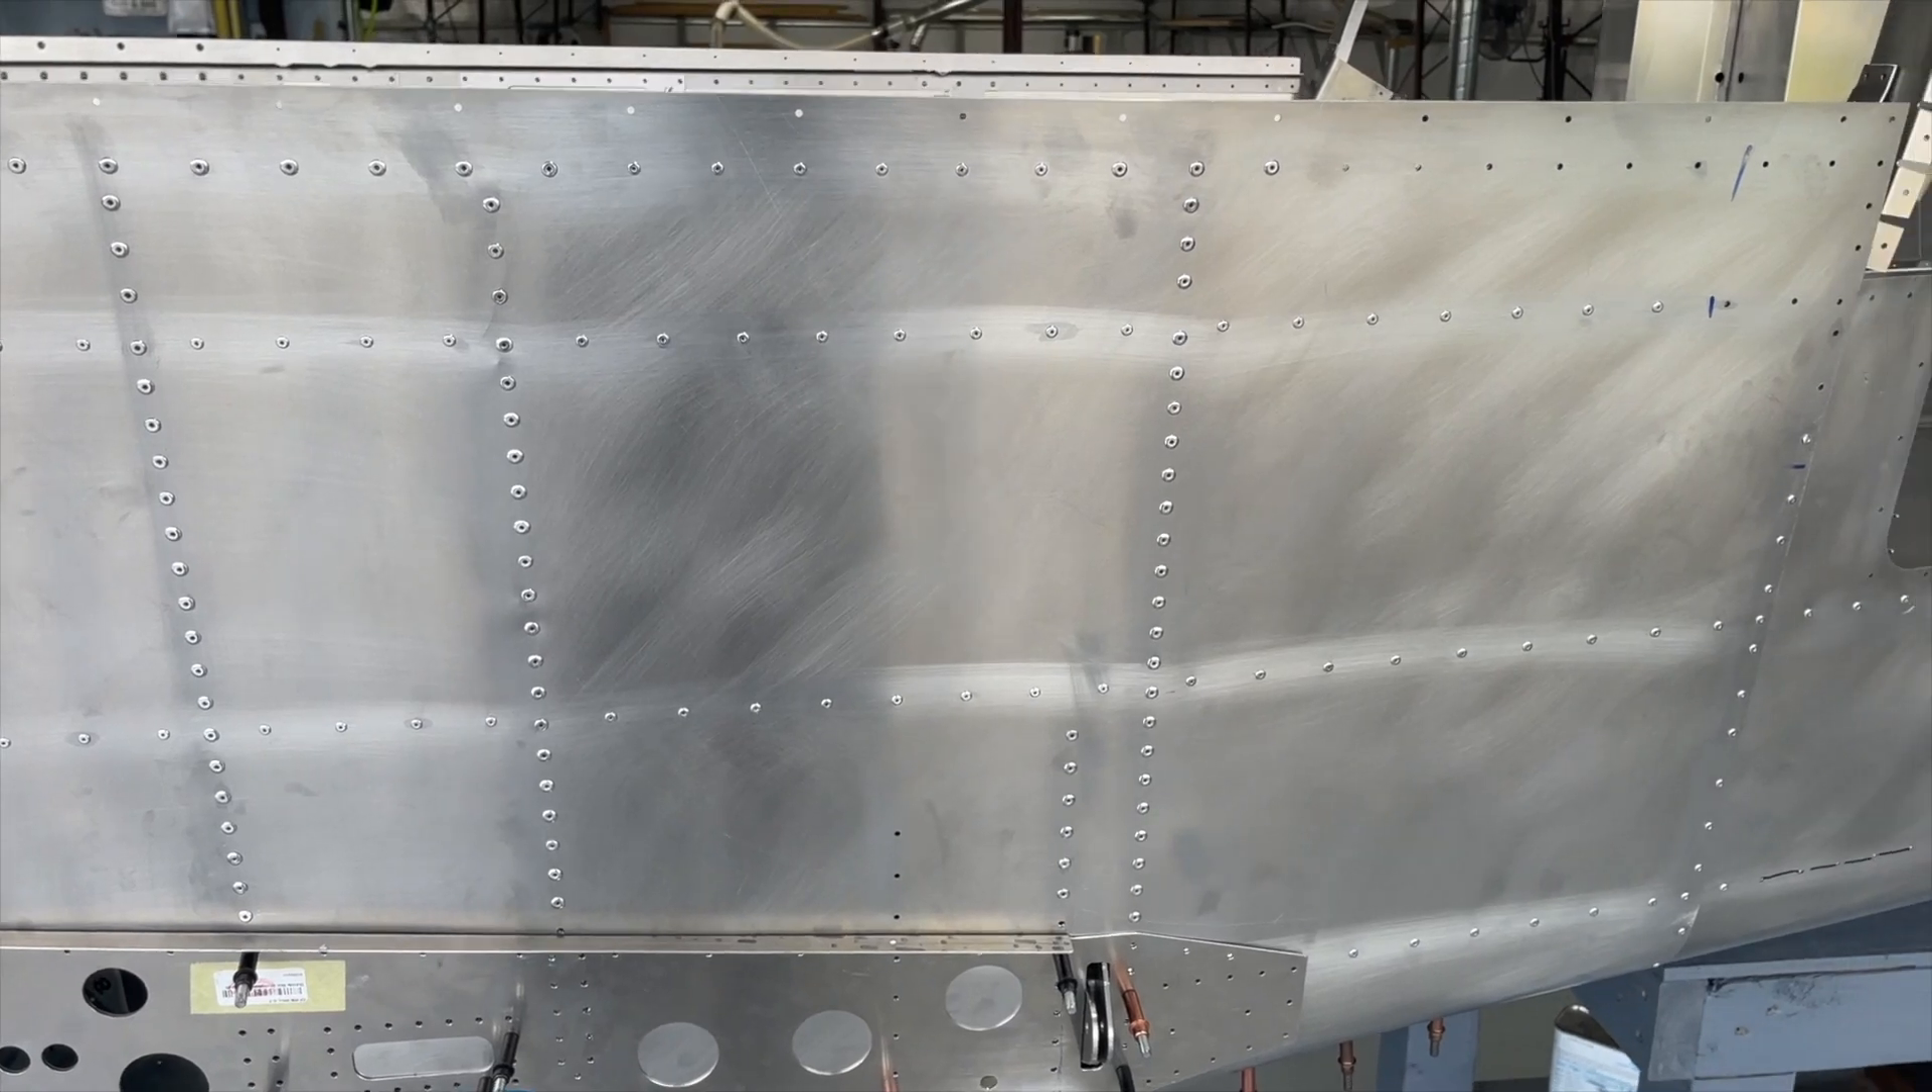So, I've joined the center fuselage and rear fuselage further with the side skins, and side skins on the center fuselage are installed and riveted.